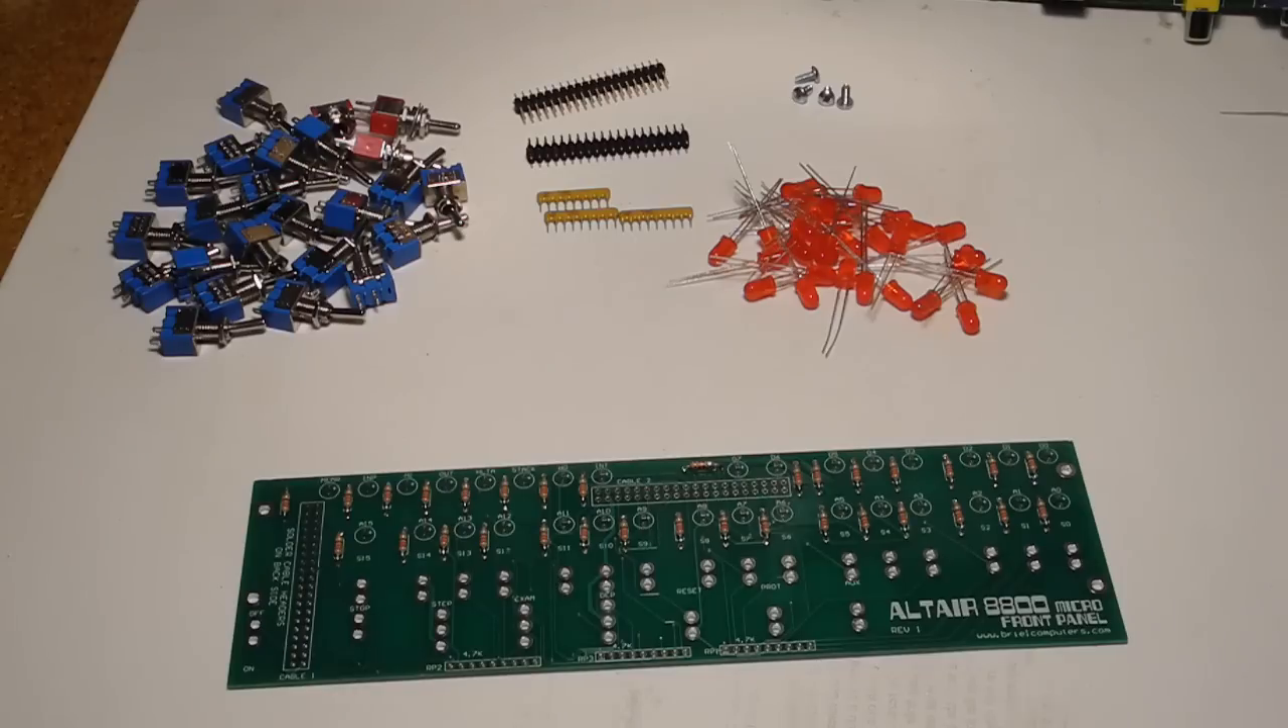There's 32 identical 220 ohm resistors to install, and I've just soldered those in.